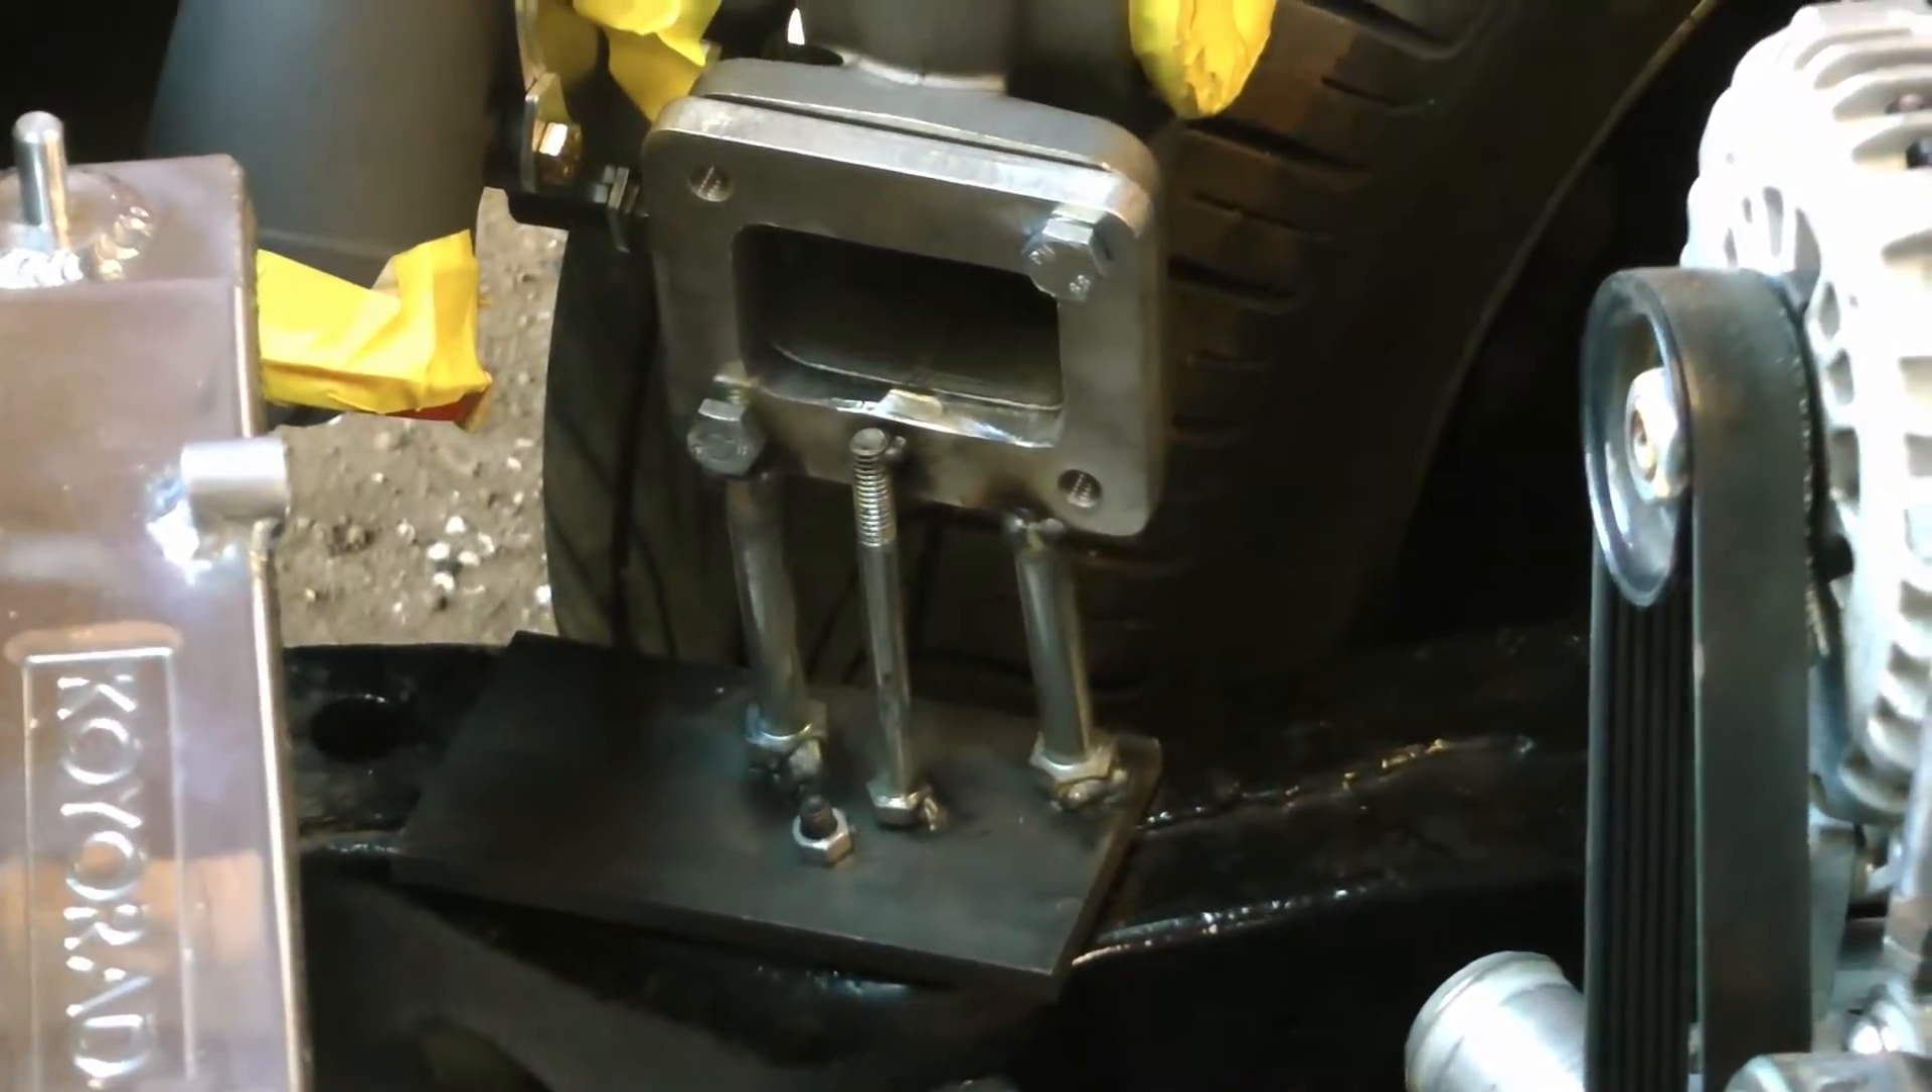I mounted the turbo flange i welded it to a piece of steel and just bolted that piece of steel down onto my subframe.